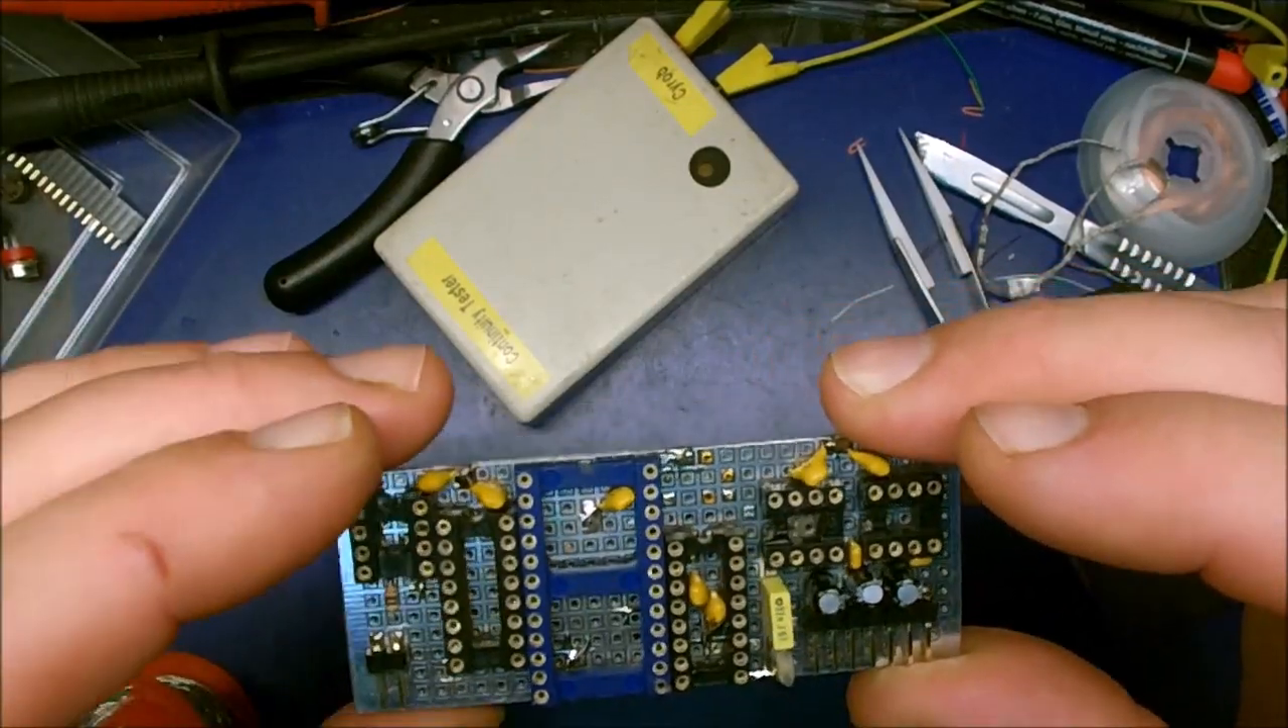J'ai testé toutes les connexions il me reste plus qu'à mettre les circuits dessus et à tester.